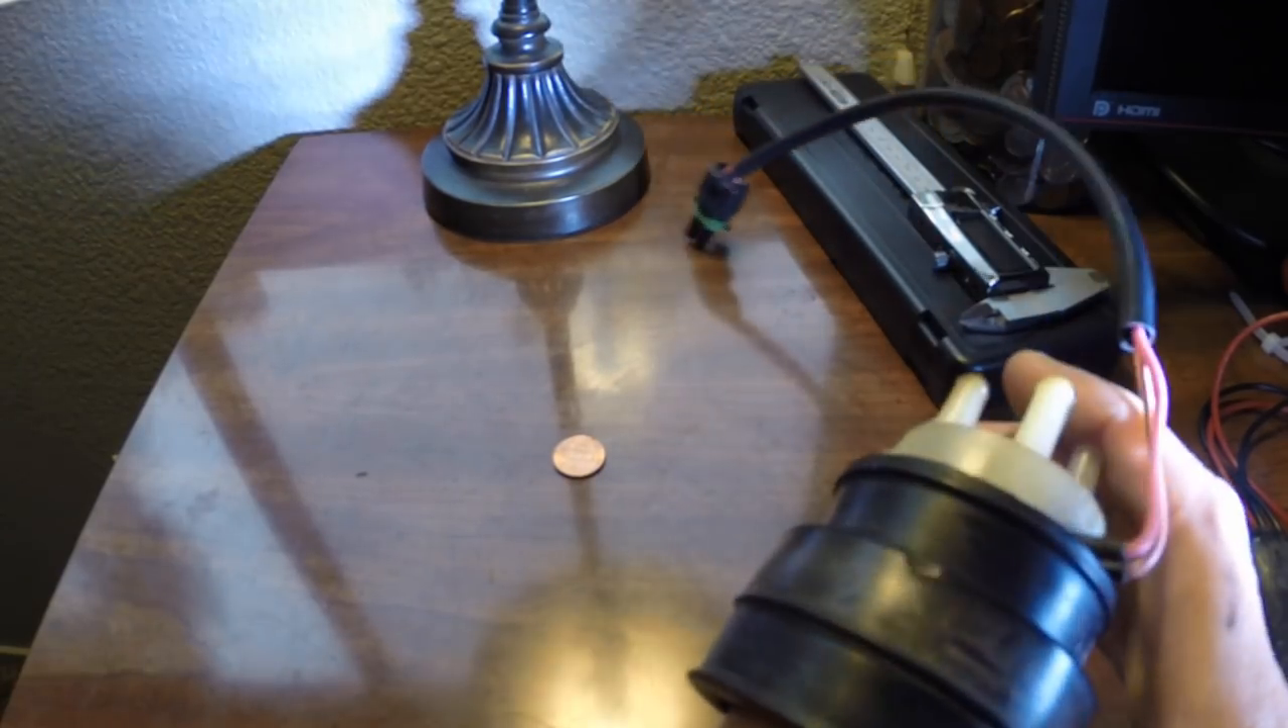So, in order for me to operate on this, I have to get this rubber boot off.